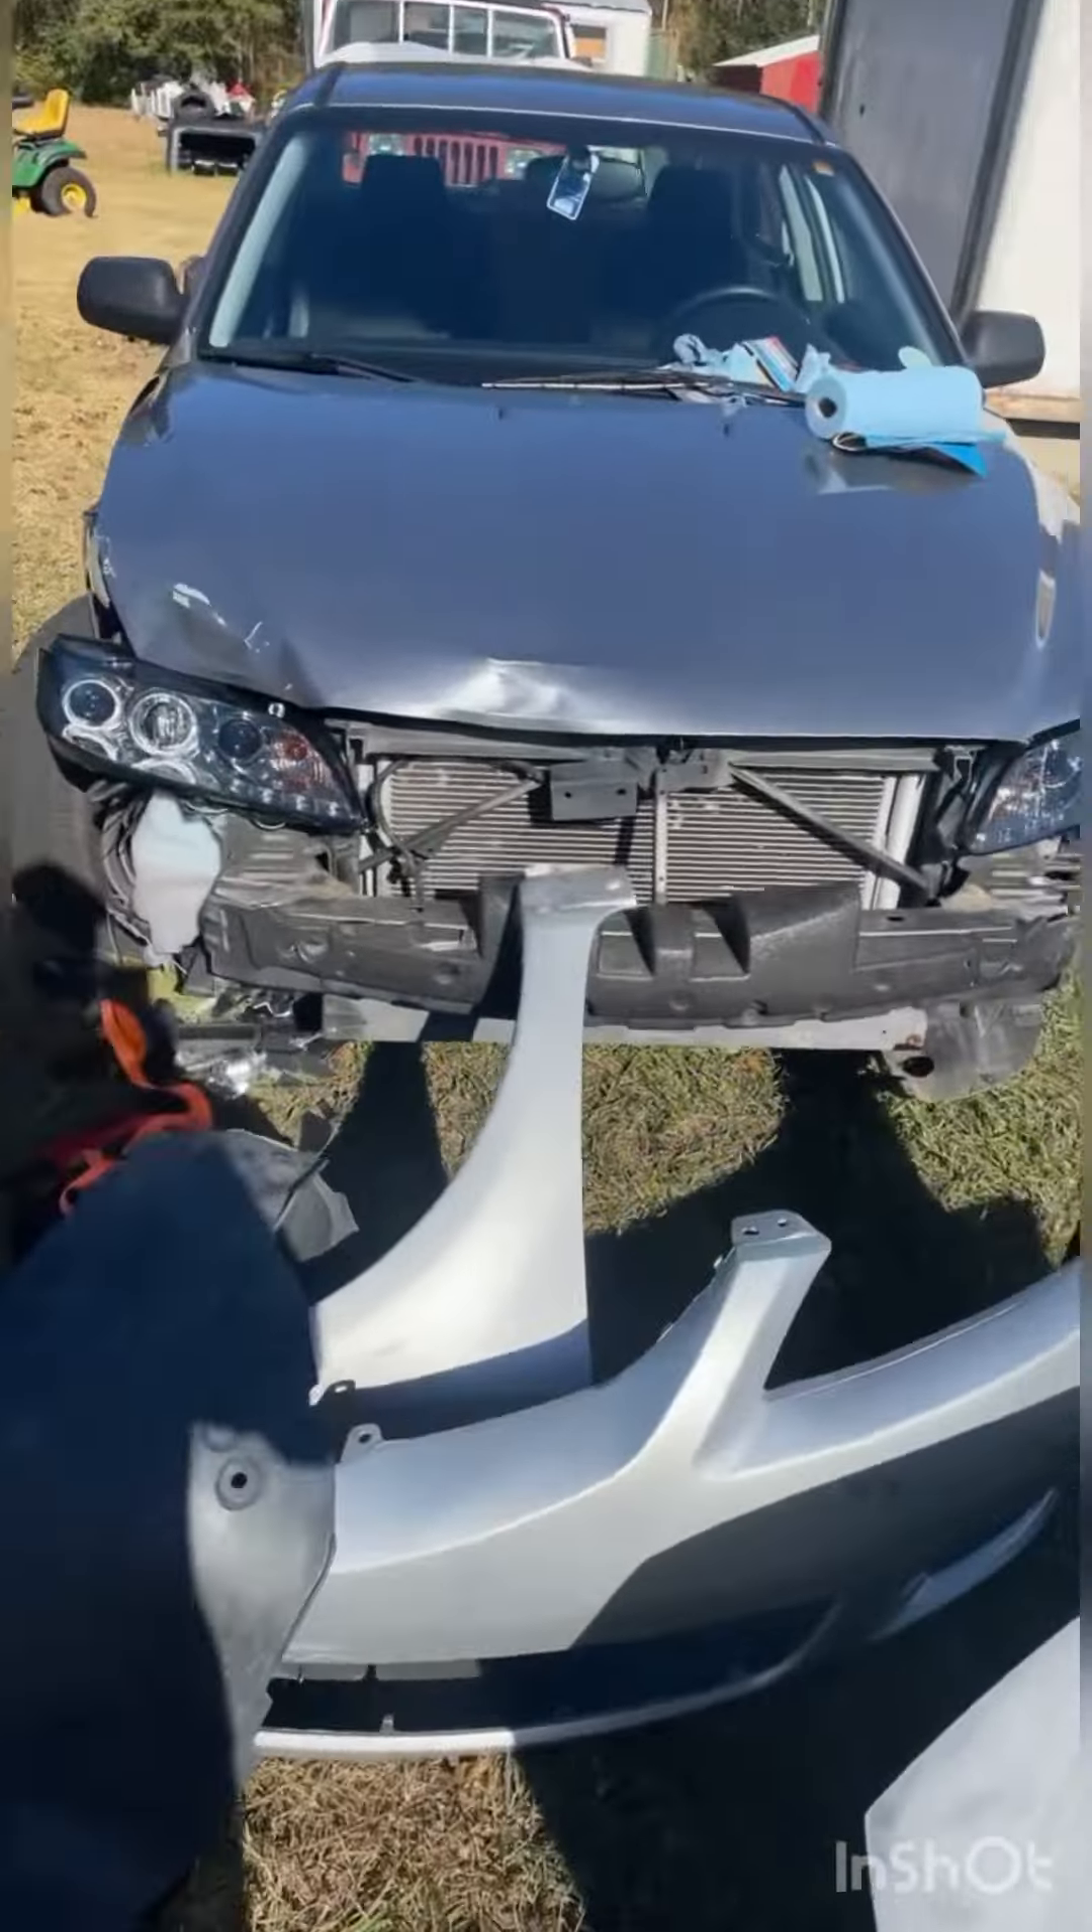These are the headlights as you can tell that one's hanging a little out there and down.